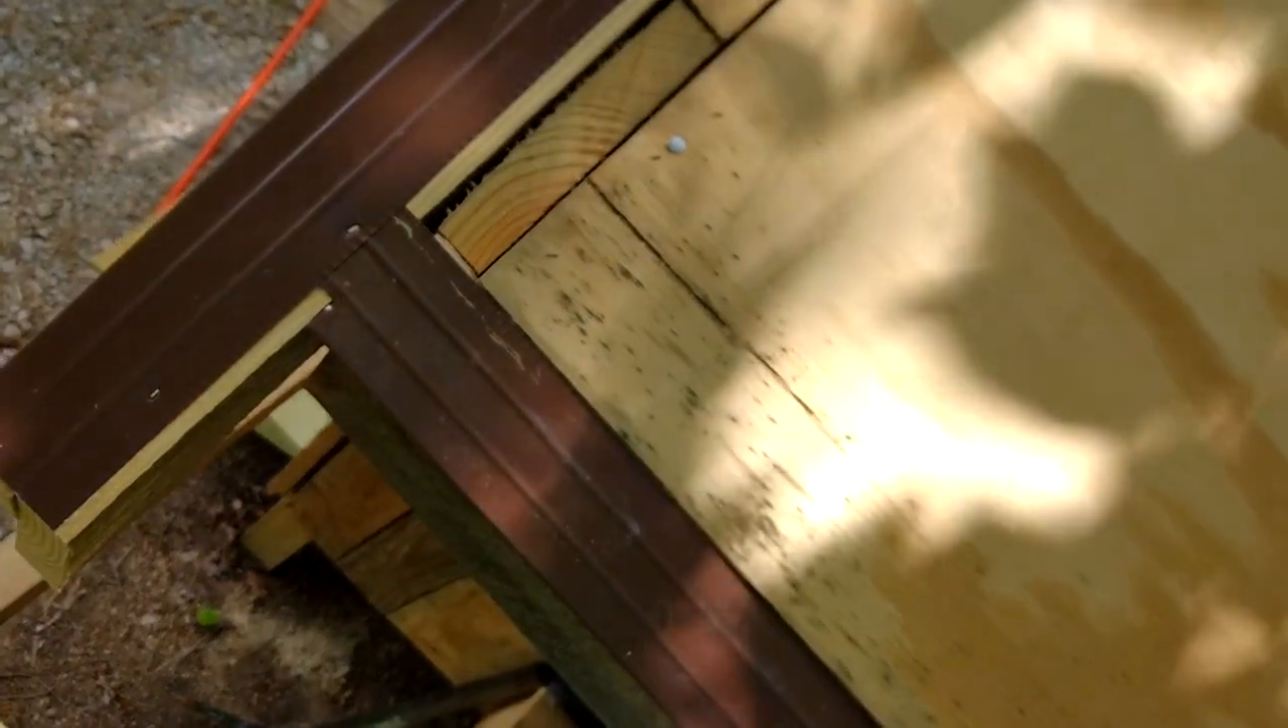Well here we are up on the roof and you can see I've got the peak plywood cut and I have put my drip edge on.